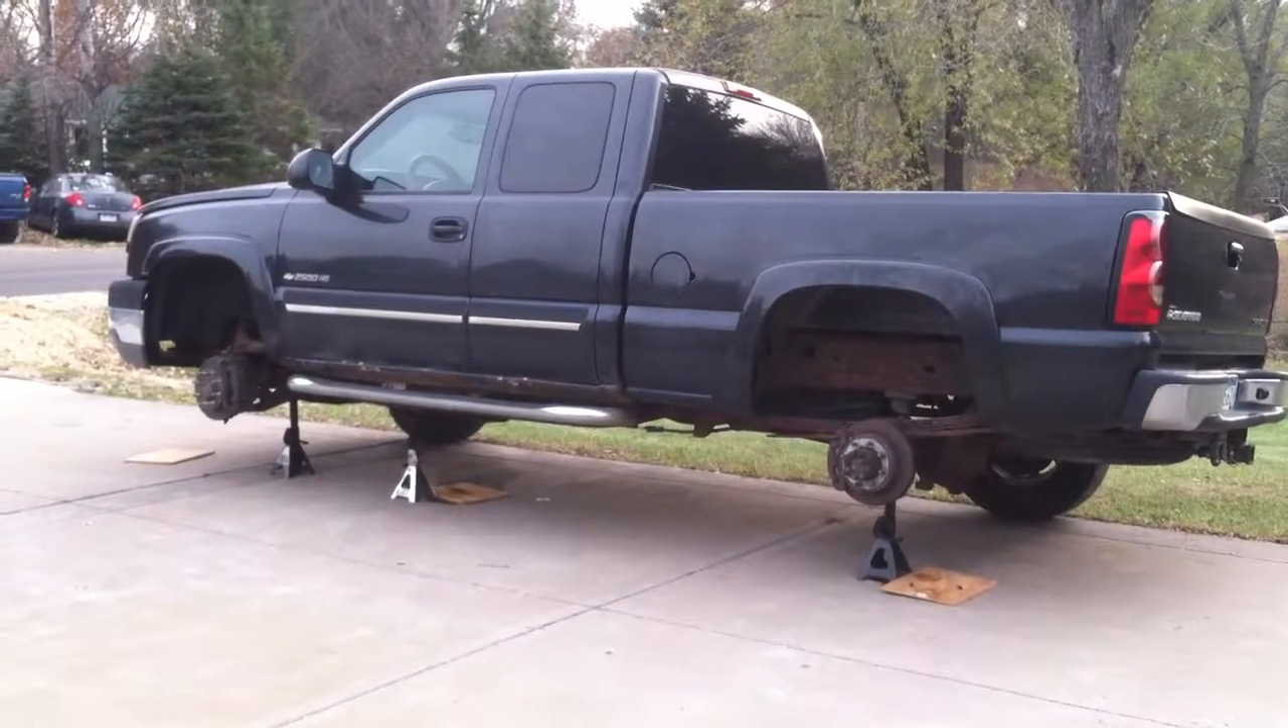We've got the vehicle jacked up and tires removed on the driver's side so we have easier access to get to all those lines.